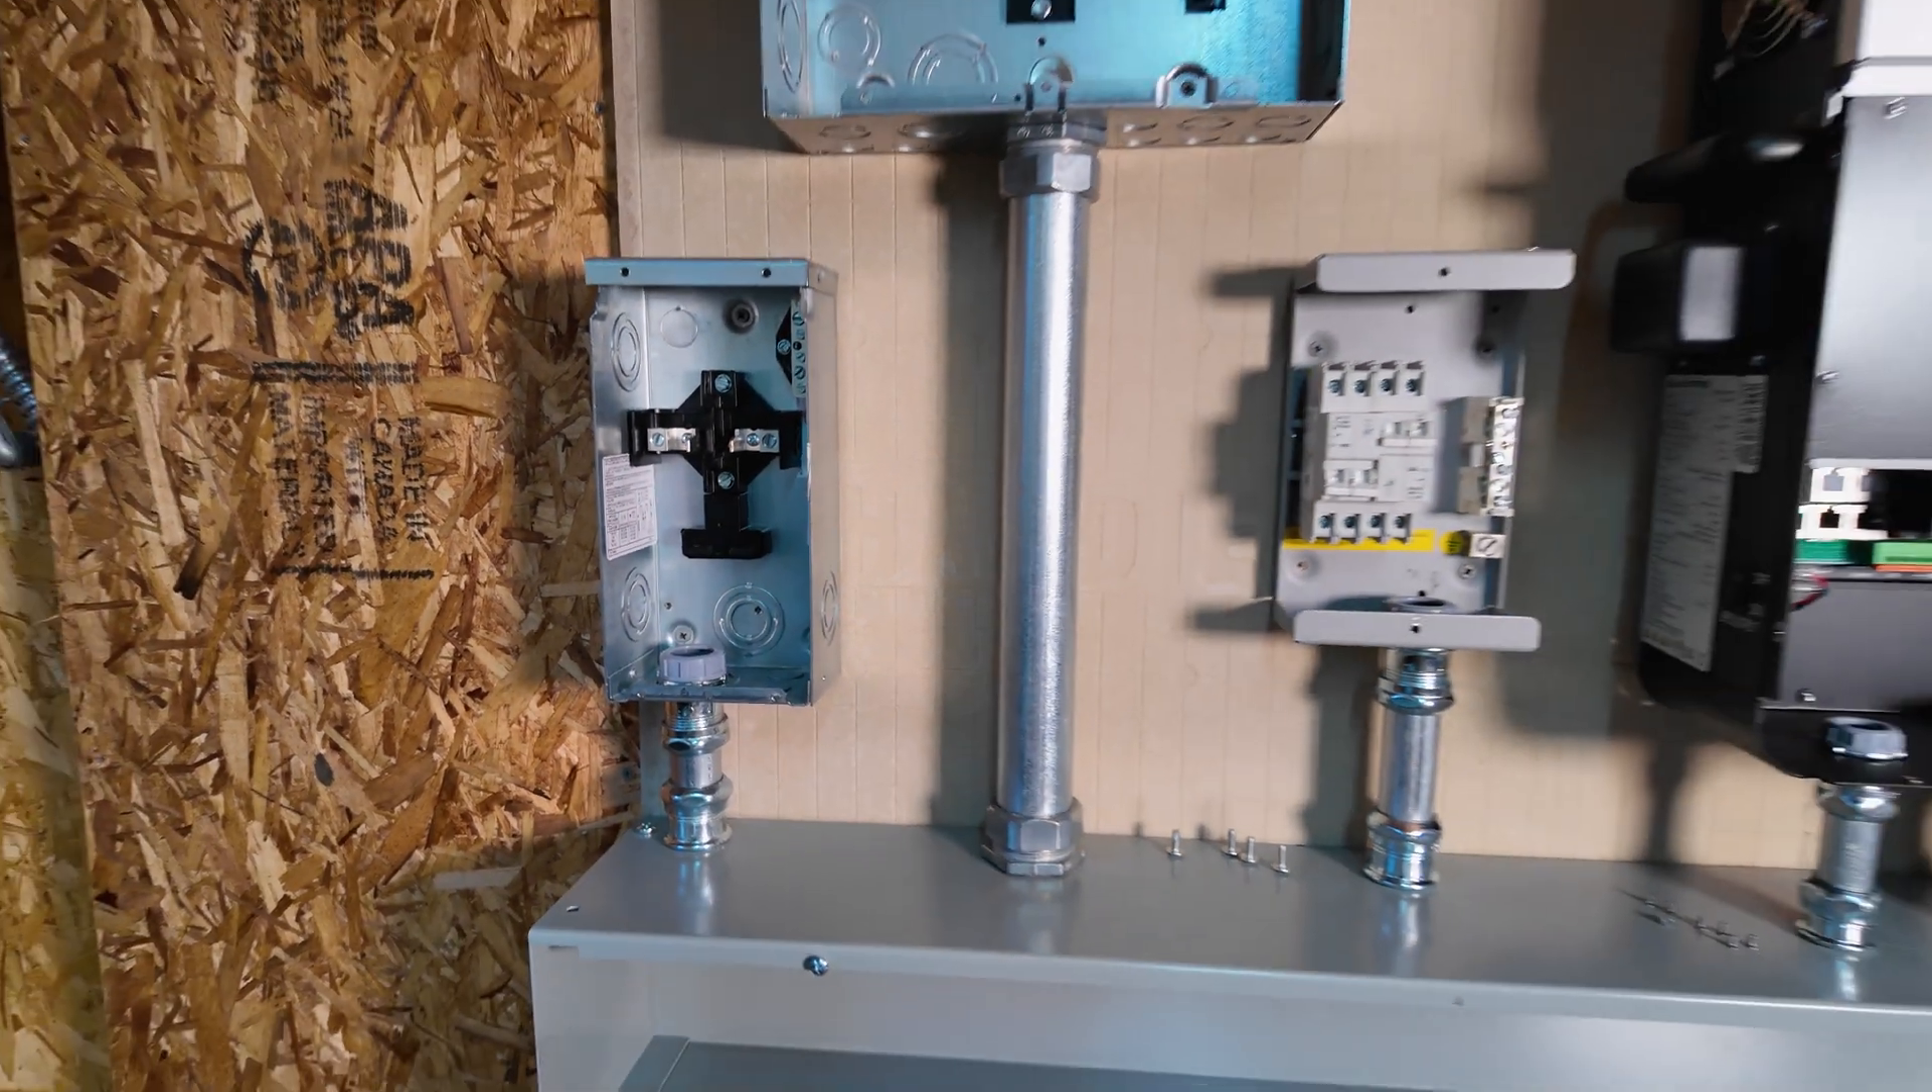You know, my pipes are straight, all the holes worked, the pipes, the fittings, they all lined up with each other and there were really no issues.